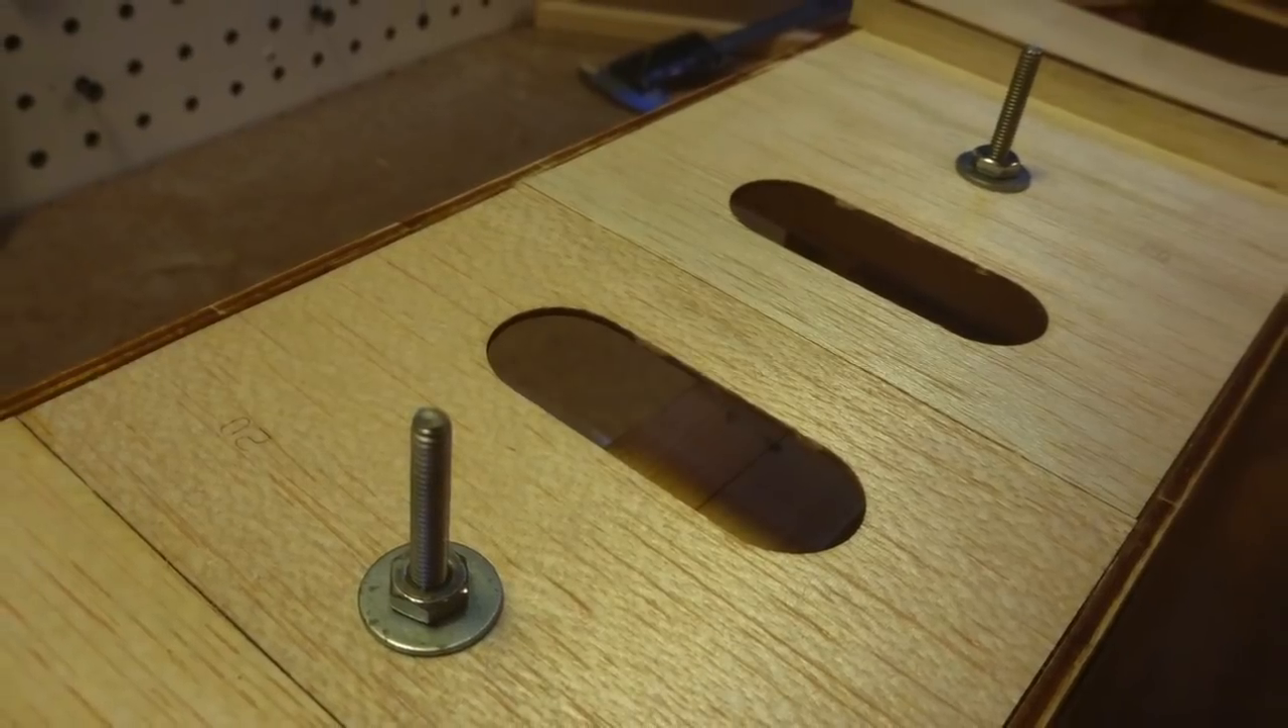Then, we drilled out the wing bolt holes in the fuselage with an 11 64th drill bit, and inserted the jig into the fuselage, putting washers and nuts on top to gently secure it.